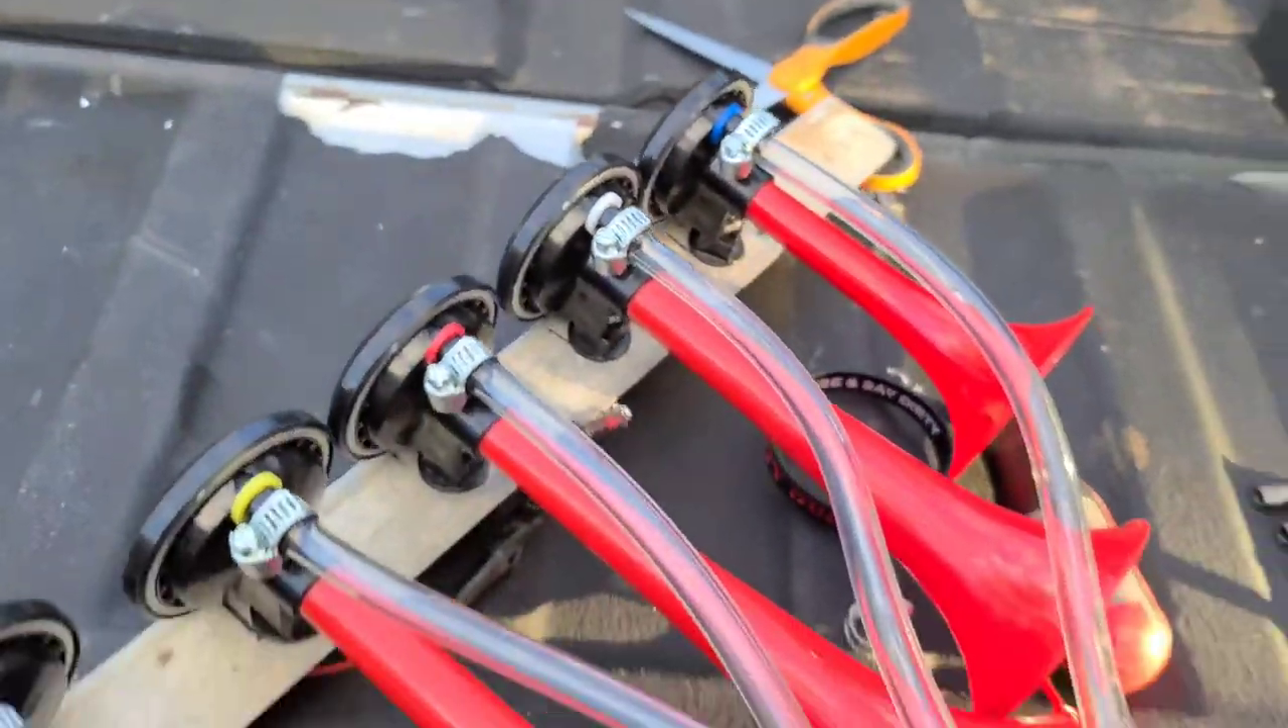Alright, so I already have my horns With the airlines already installed.